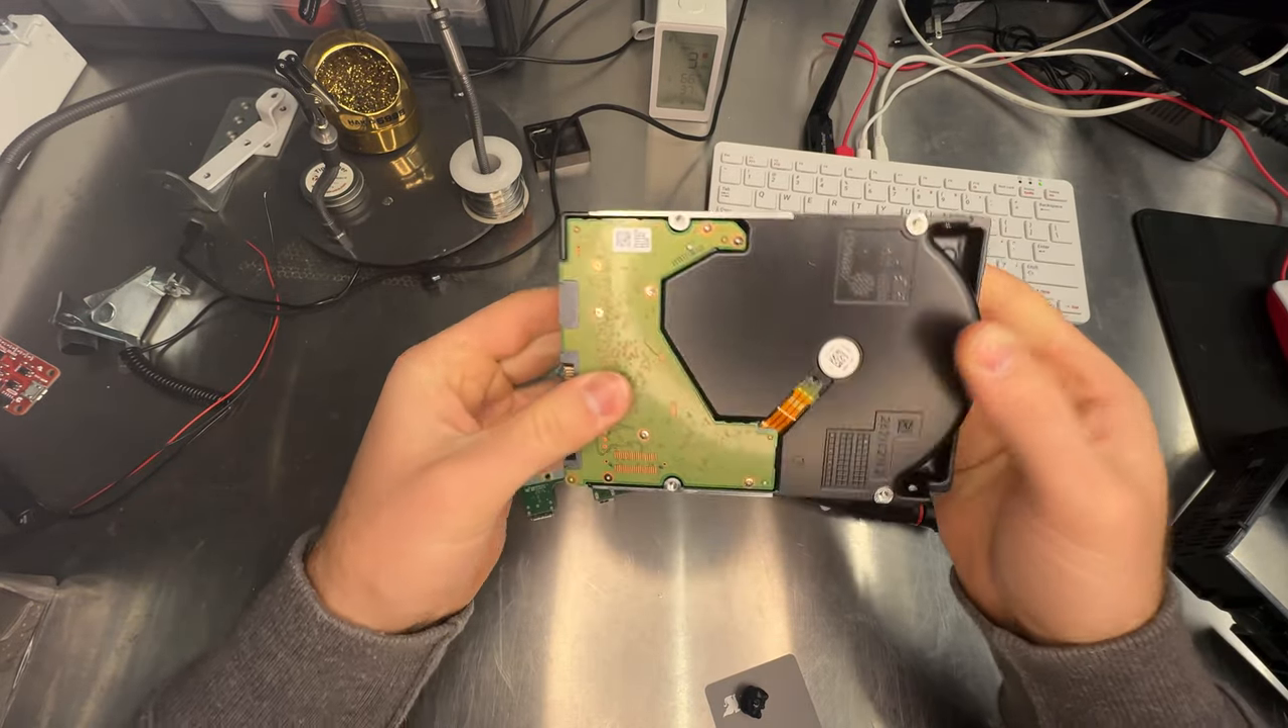And so our hard drive is out, but we're not done yet.